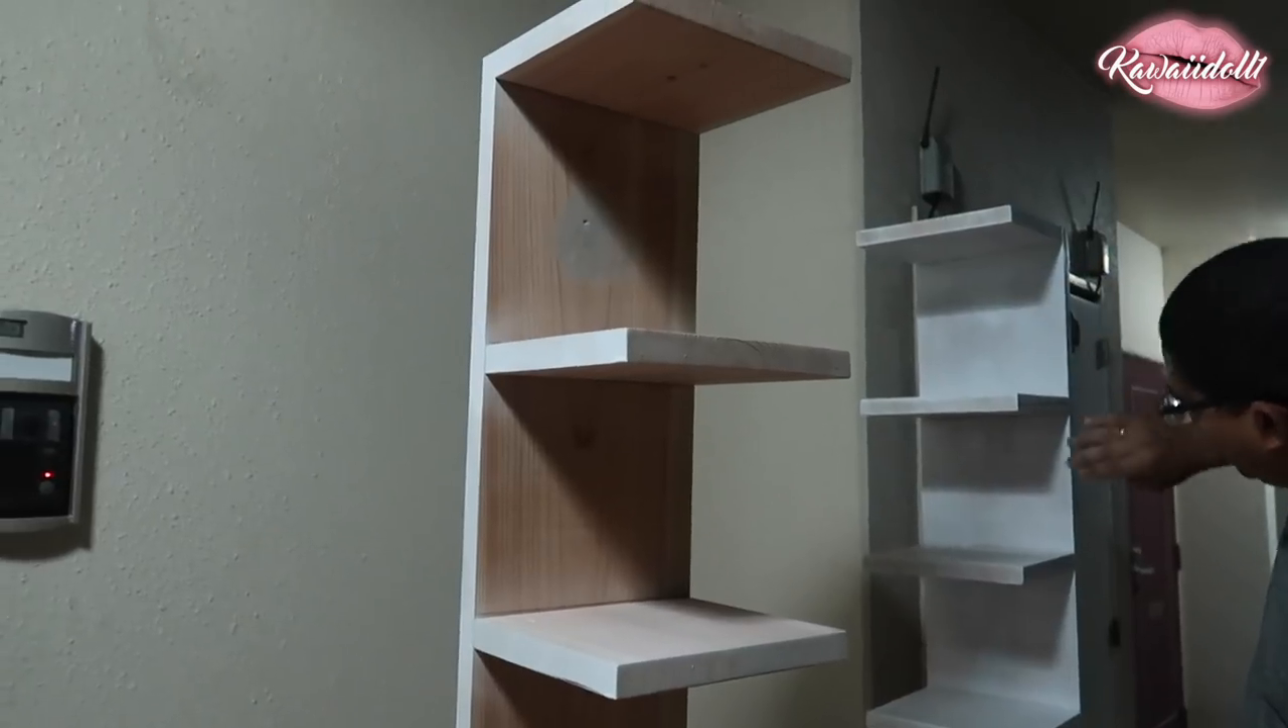Ya están las maderas ya ubicadas.